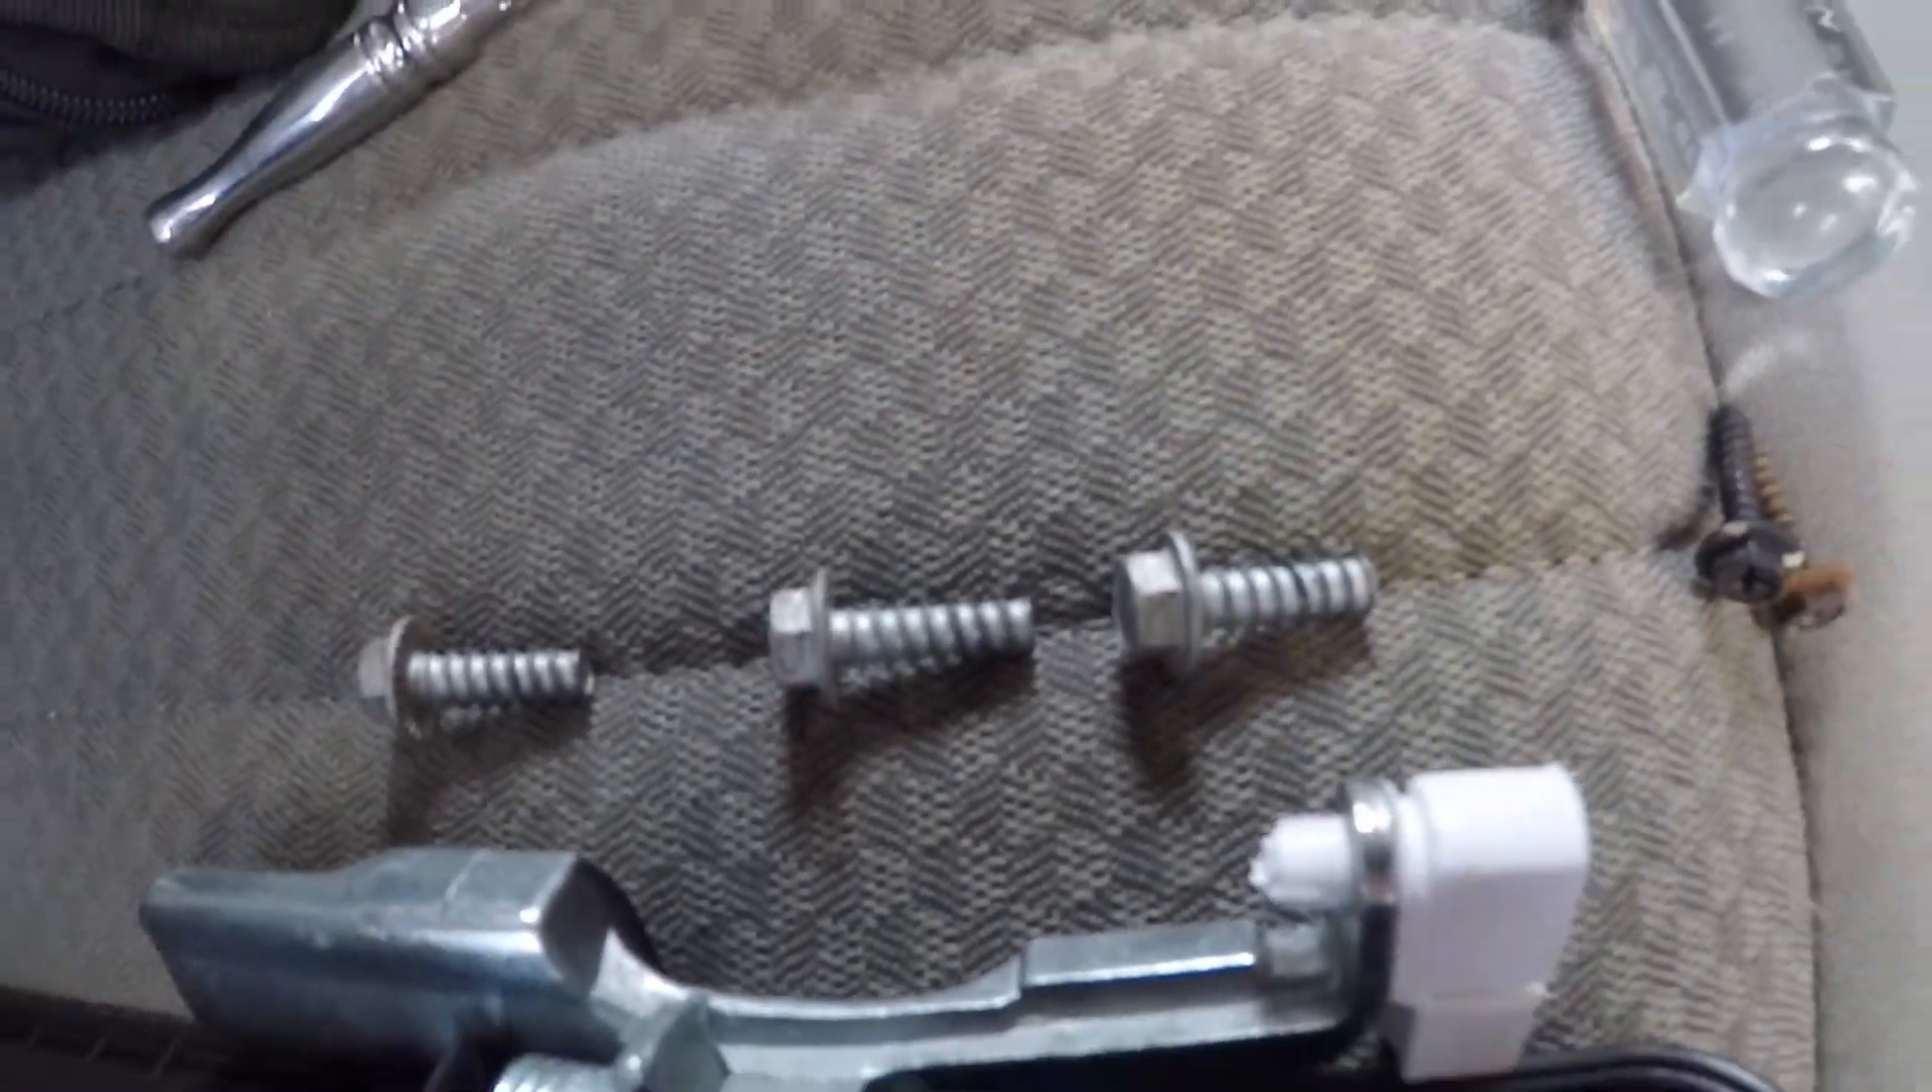I got the three screws out and now the handle should be able just to get in get out.